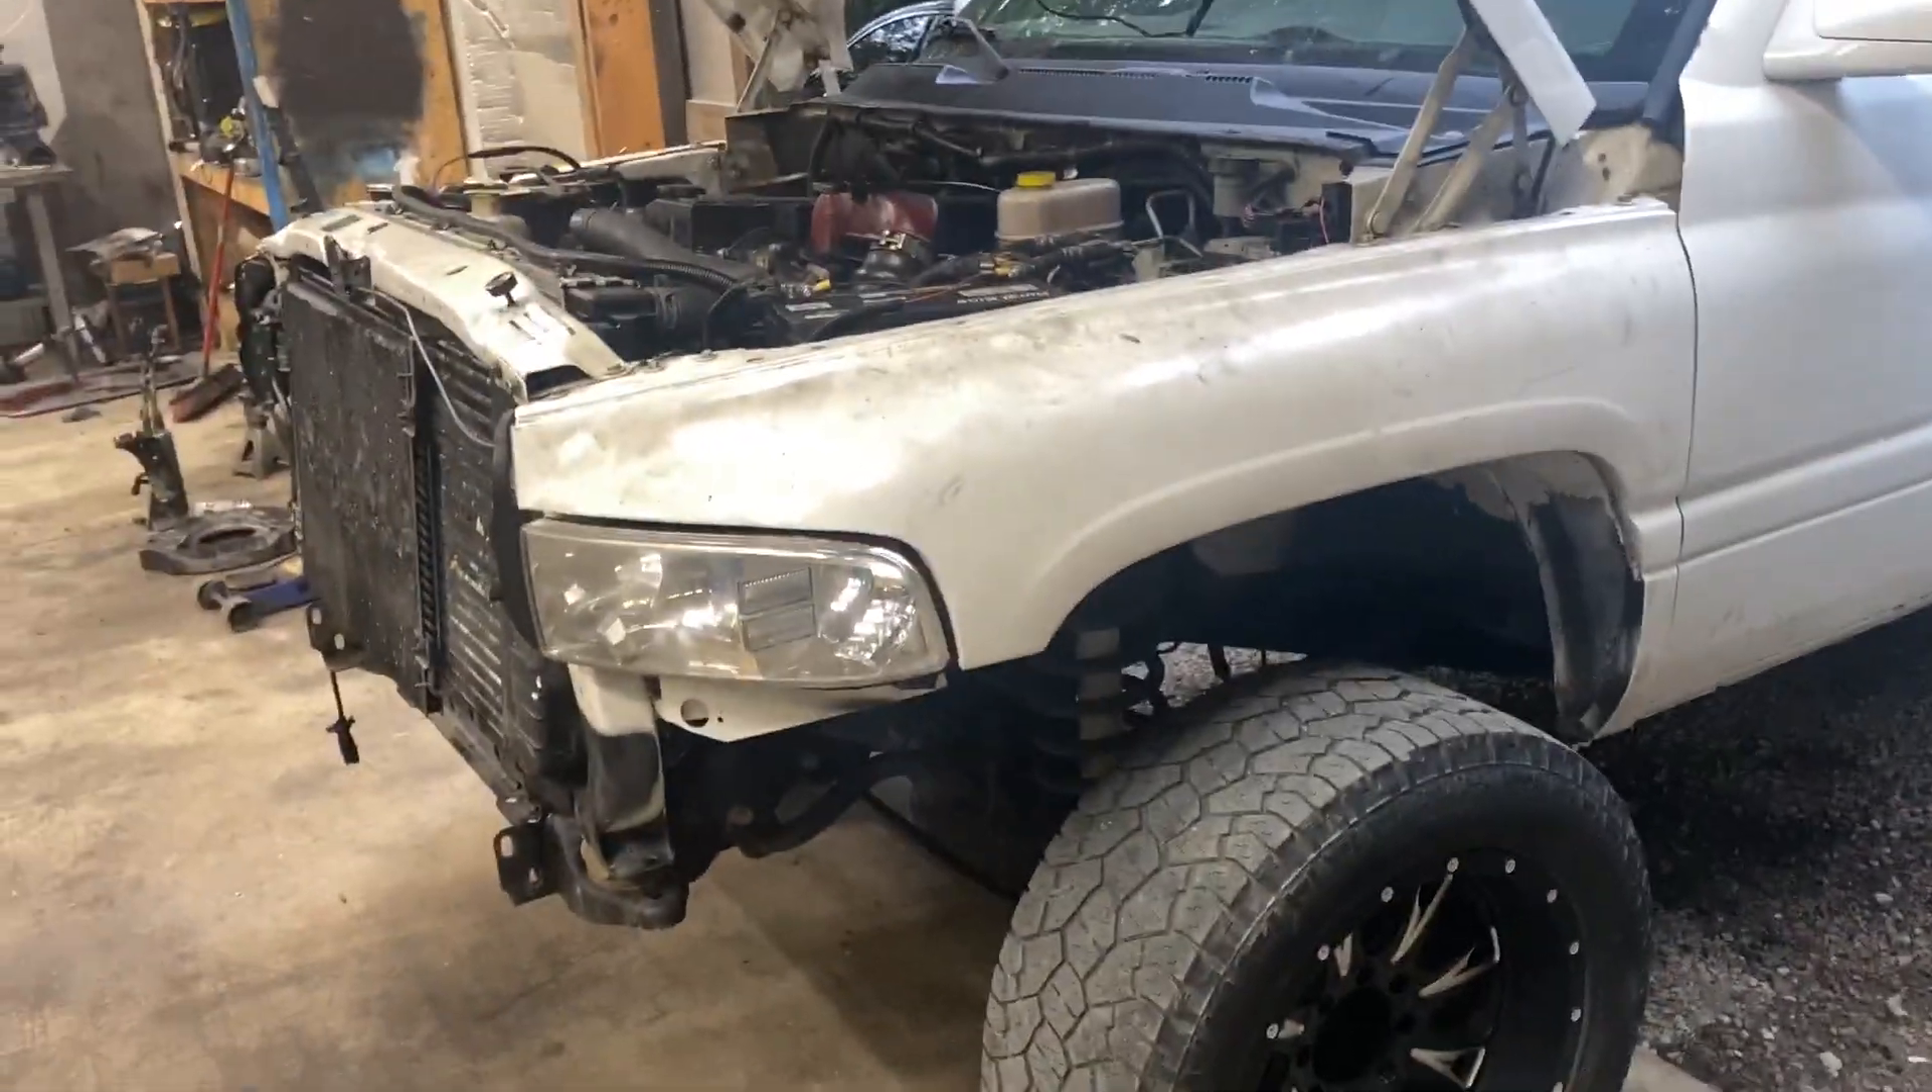I got the wheel put back on the Cummins. And we're about to run to town.